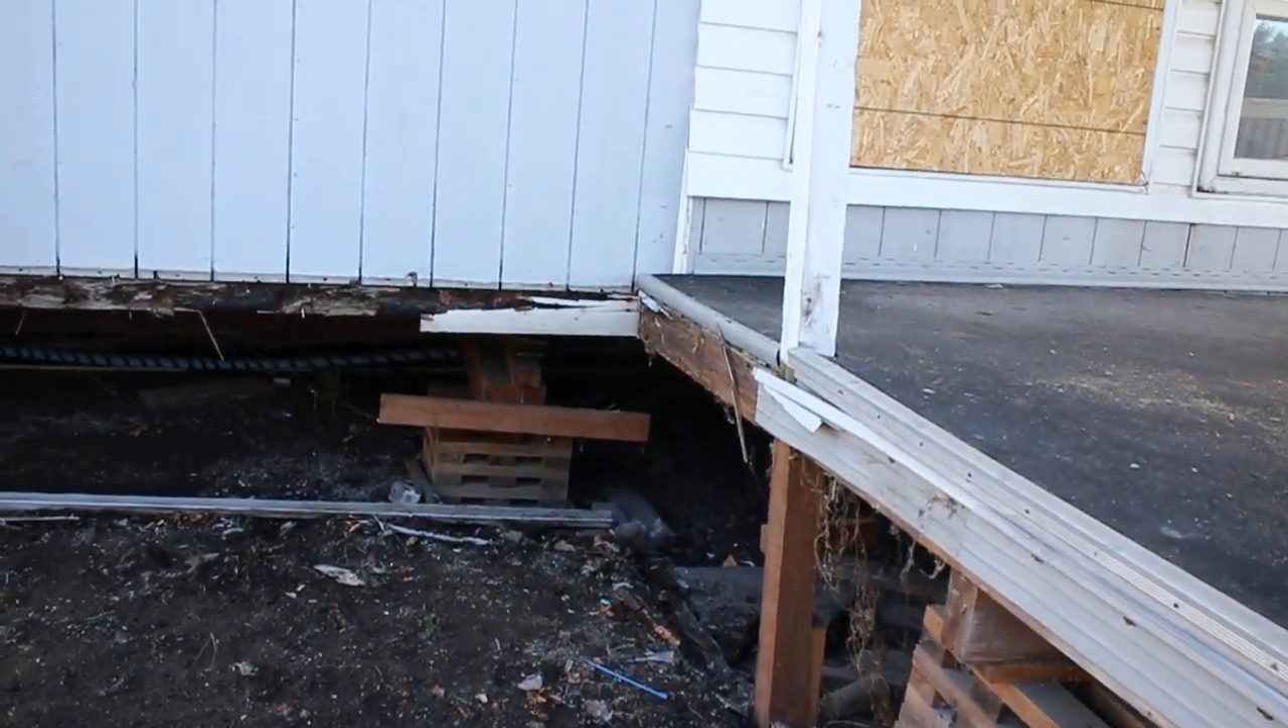You can see there where we've started to take the skirting off.